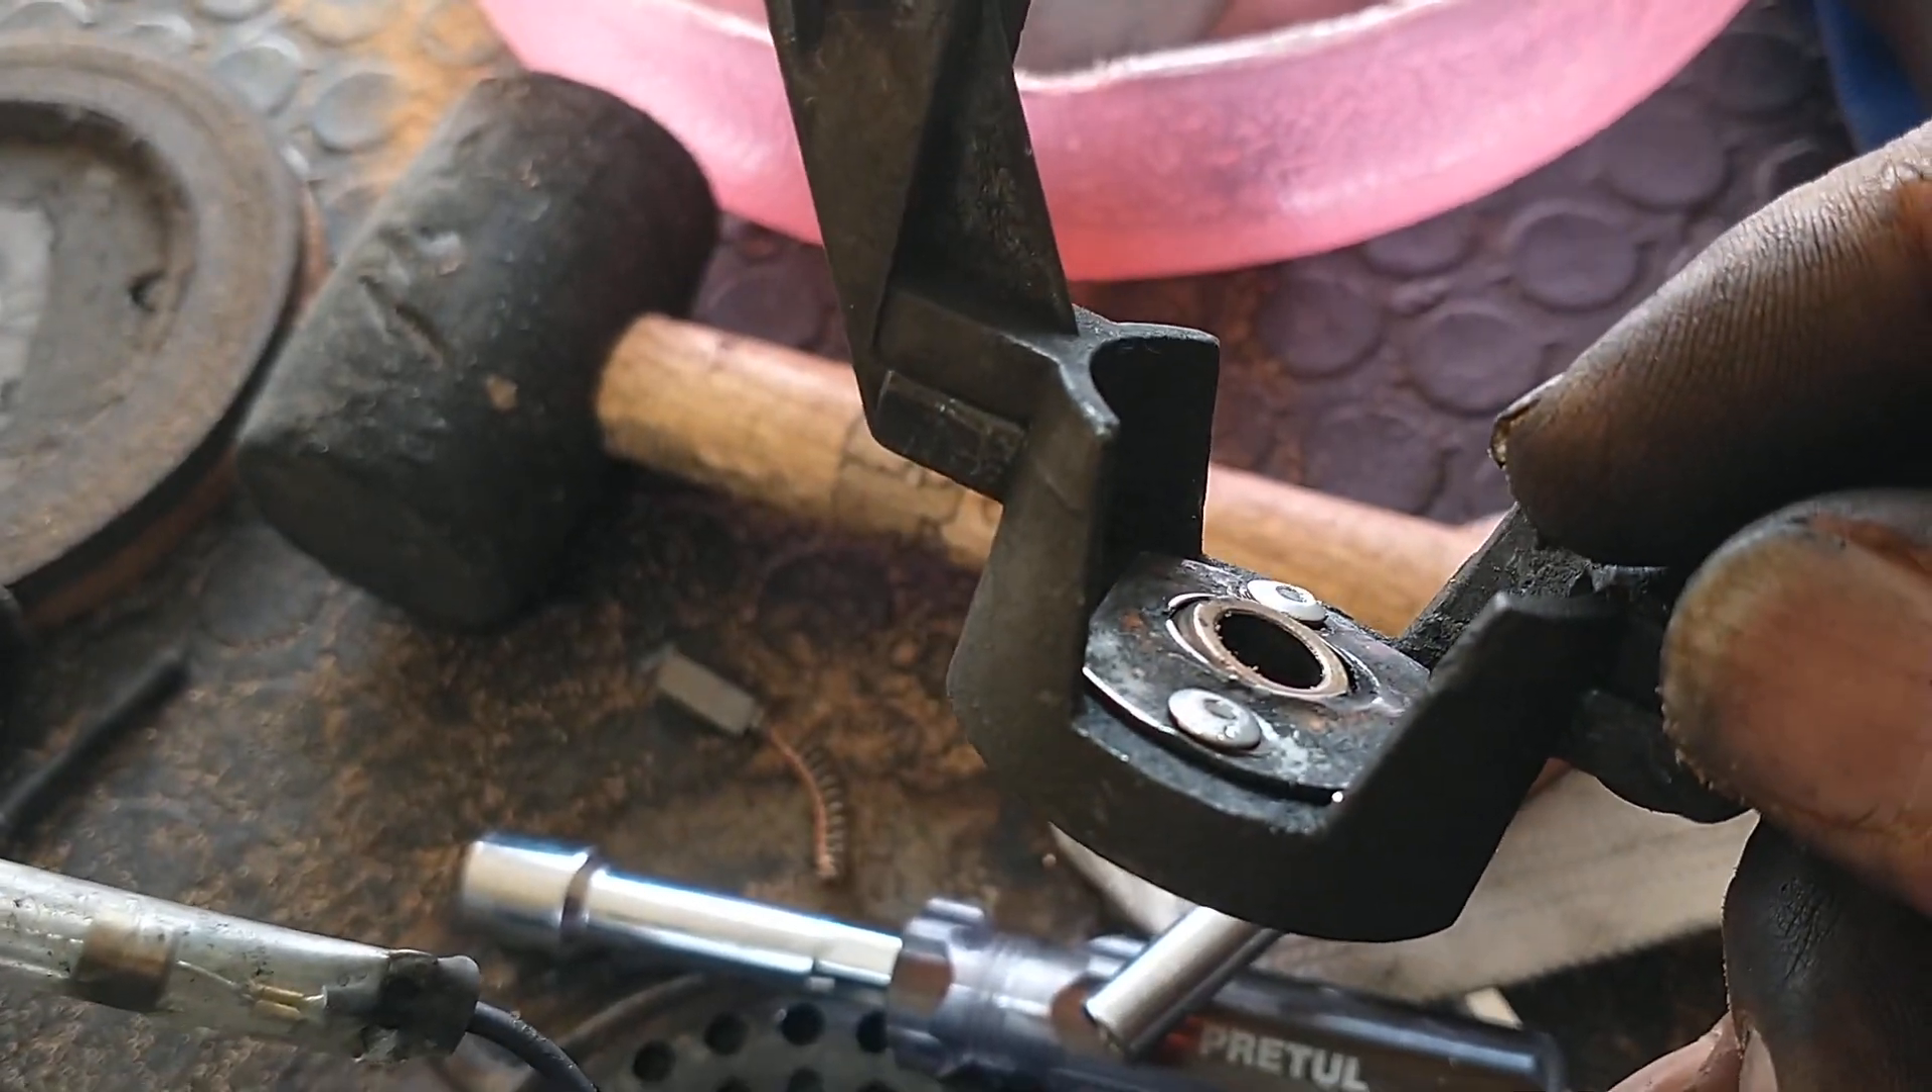Puse sus dos remaches en los mismos orificios que ya traía de por si la pieza.